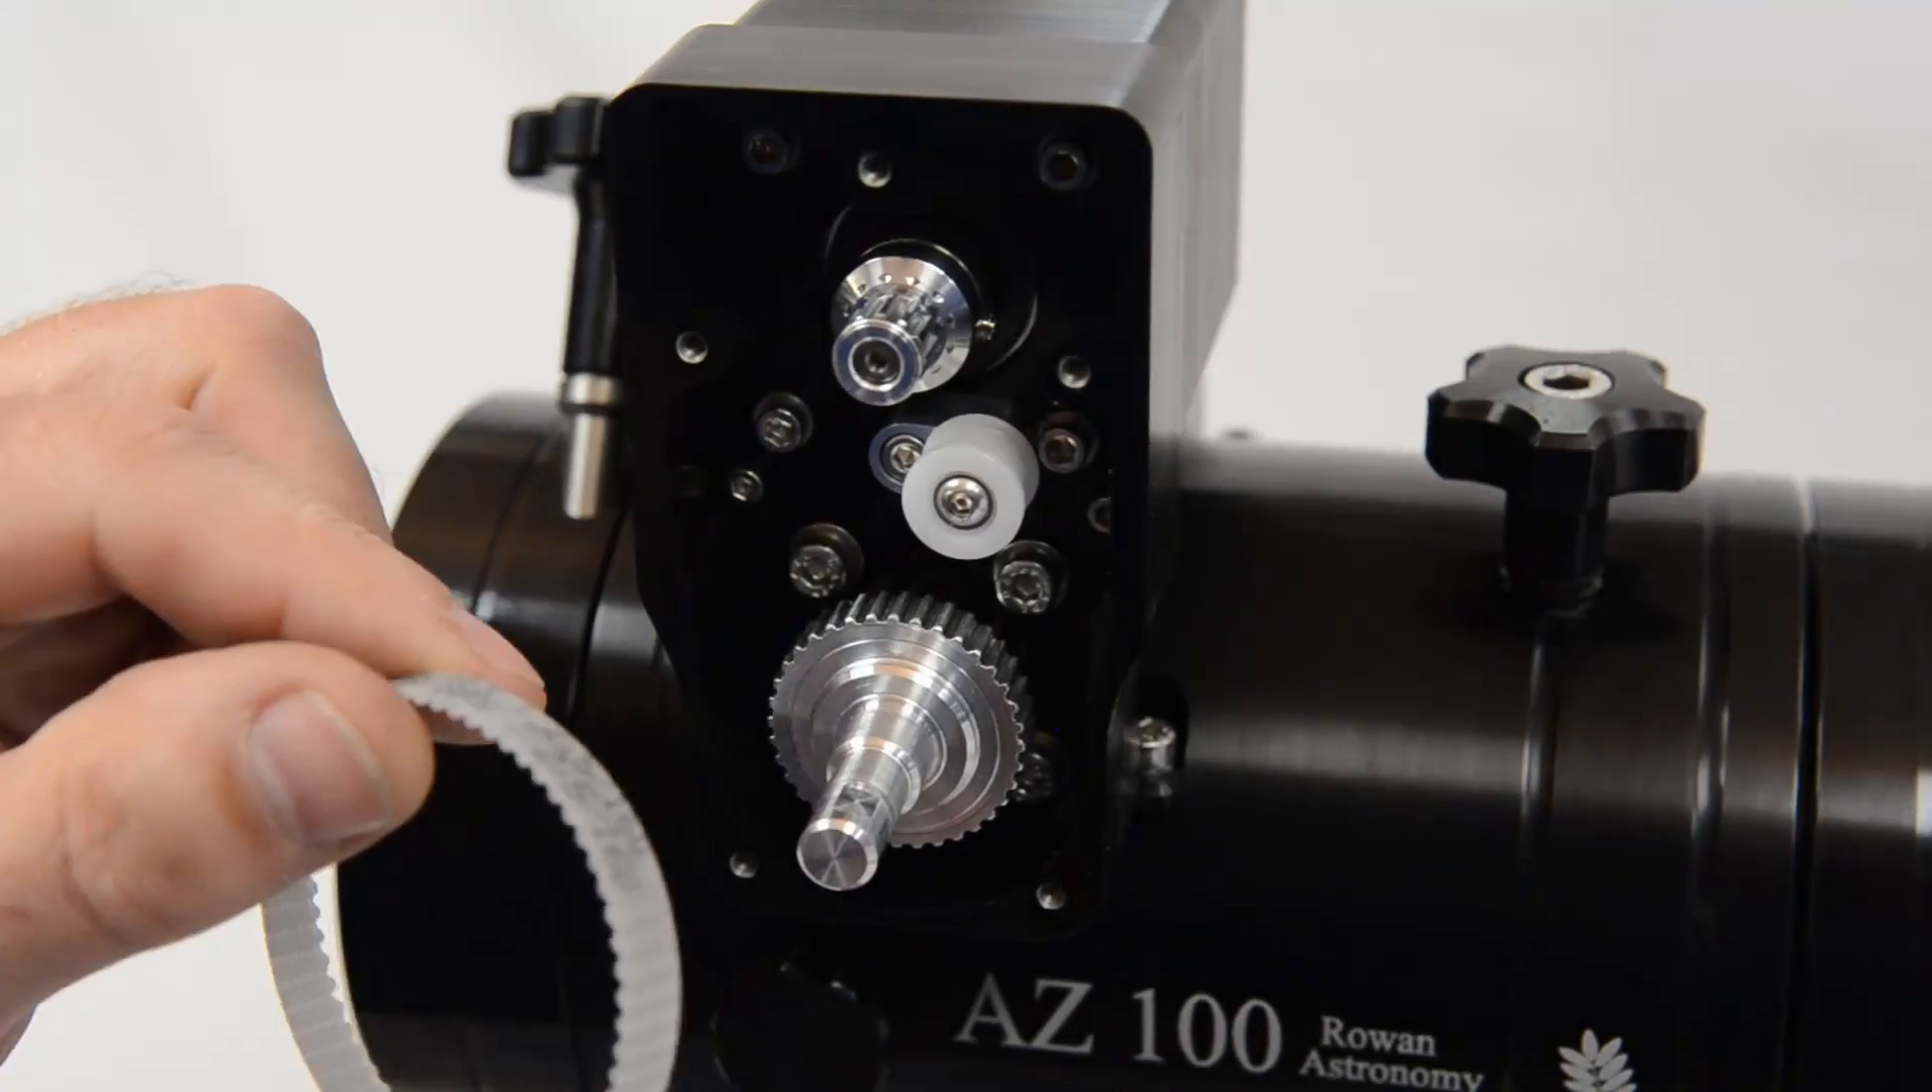And that's the pulley fitted.